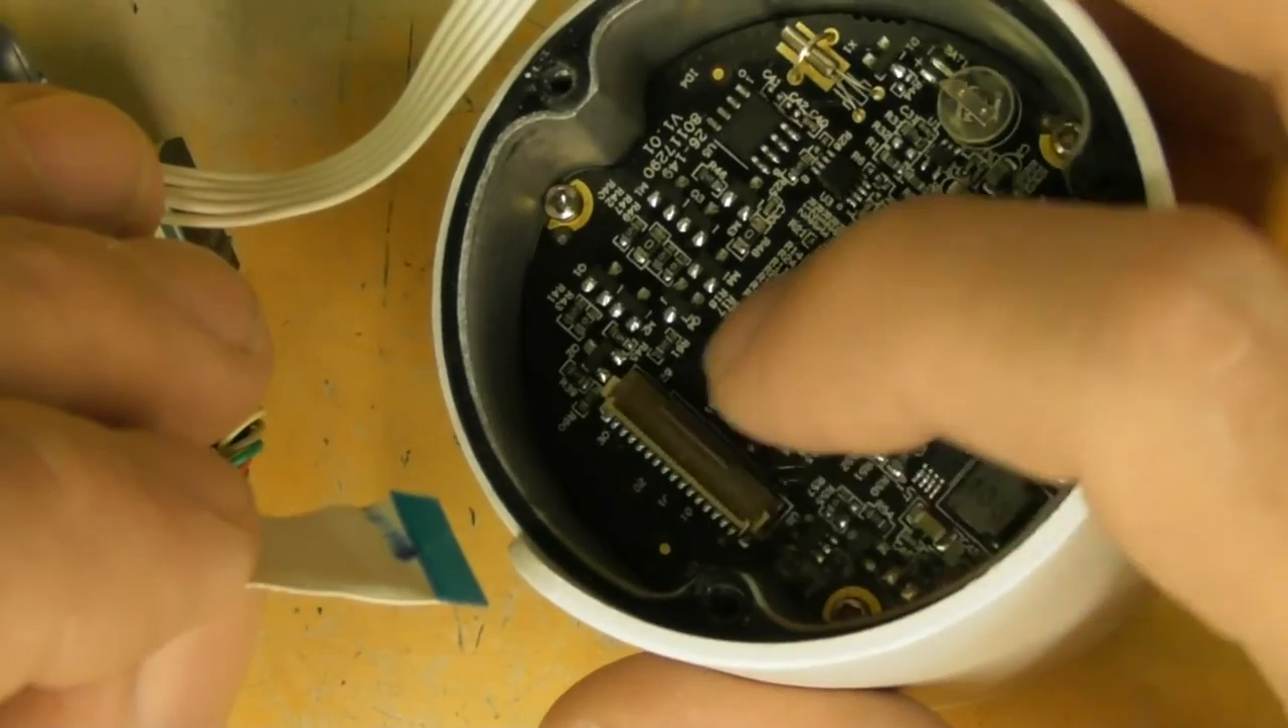All right well I've got the camera PCB back installed and this right here is where this ribbon cable goes.